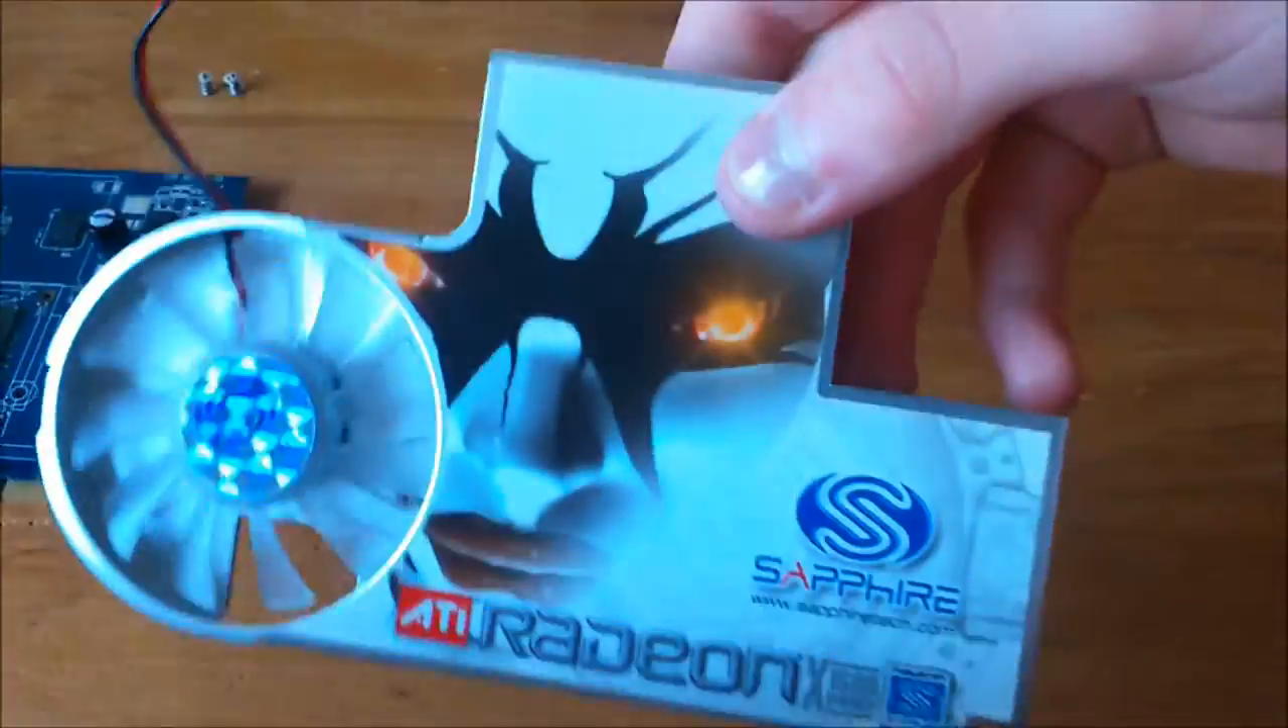Anyway here is the heat sink assembled like completely now i just need to put it back on the graphics card but first i think i might scrape off some of this thermal compound.